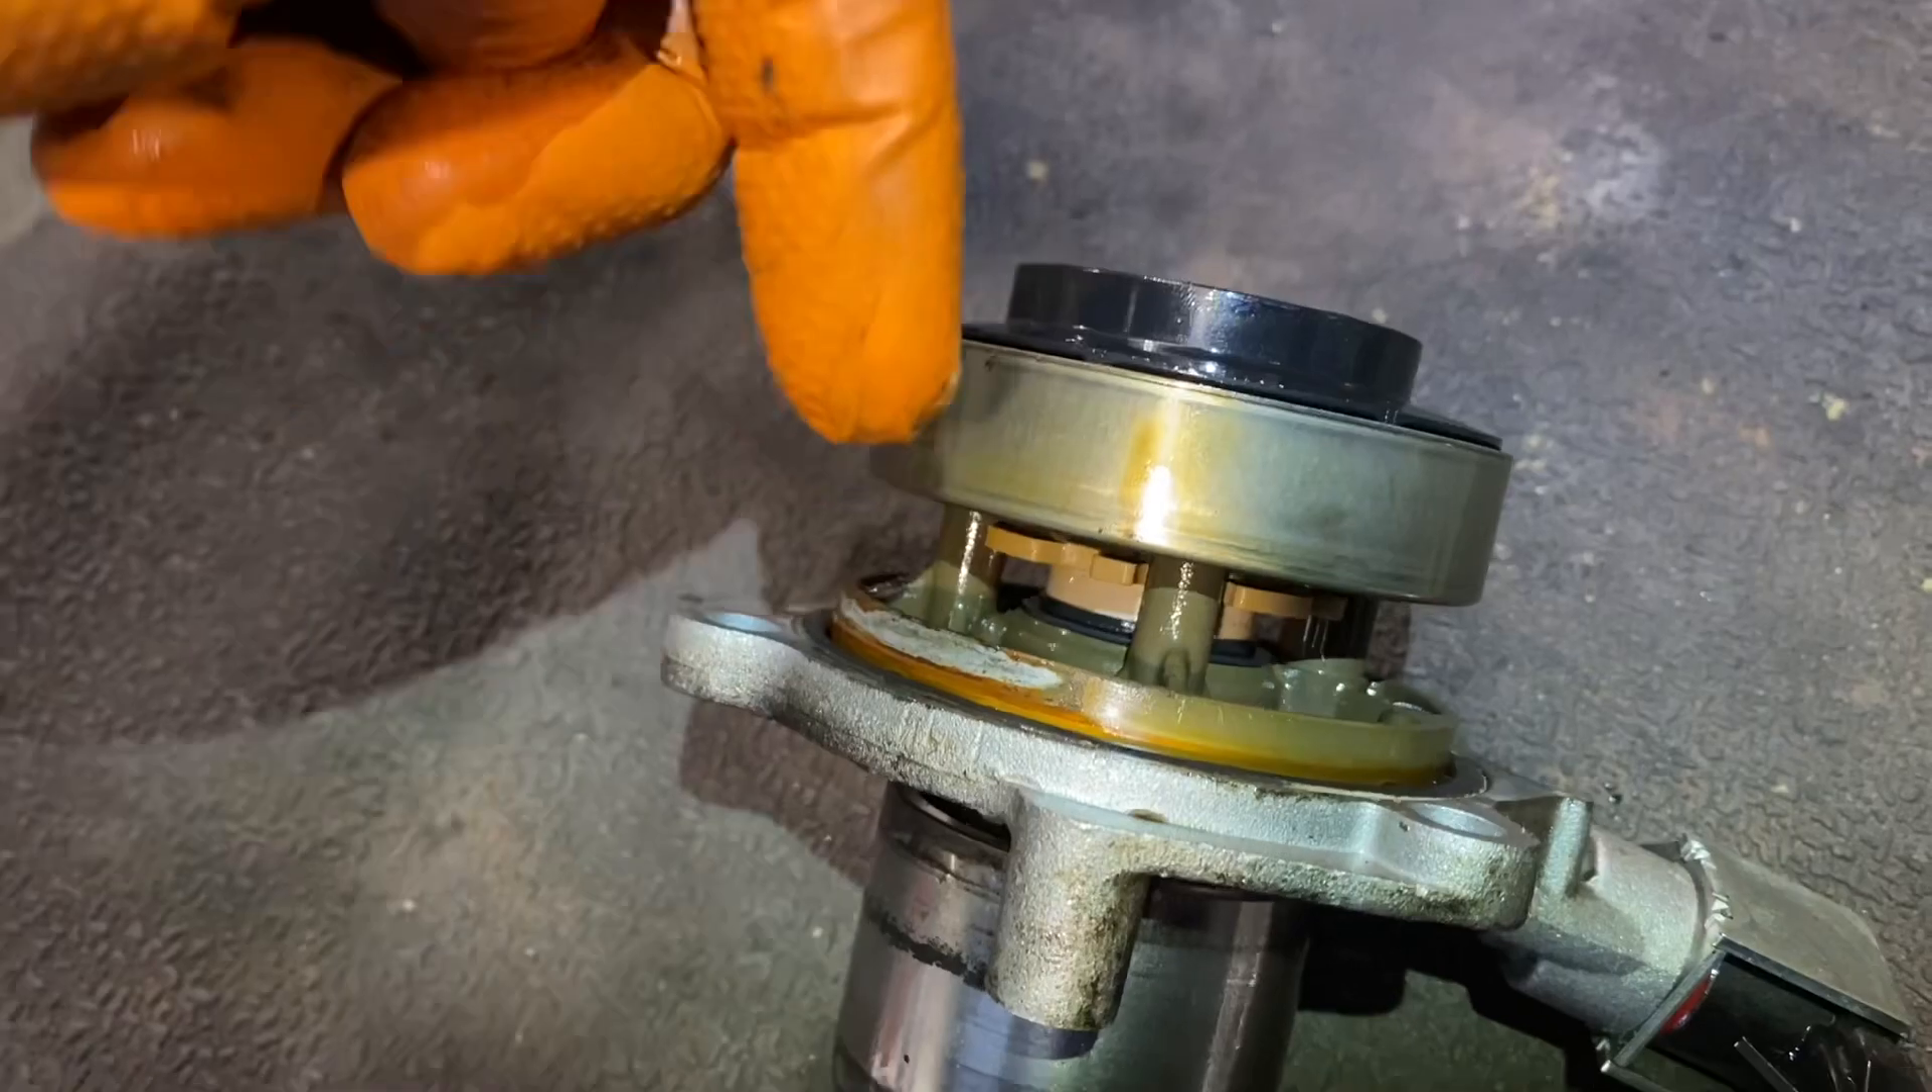You can actually see that the shroud is stuck out and over the actual impeller.